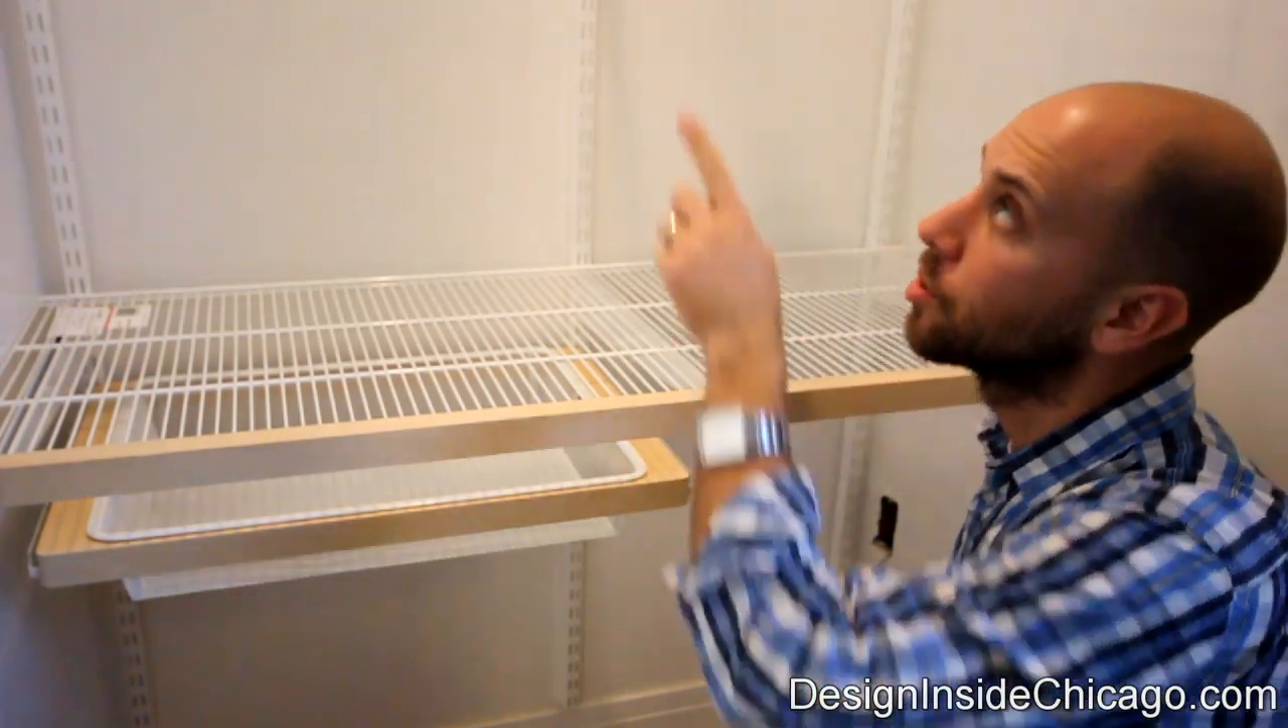All right, so now that I have the front fascia installed, you can see that it looks pretty nice.